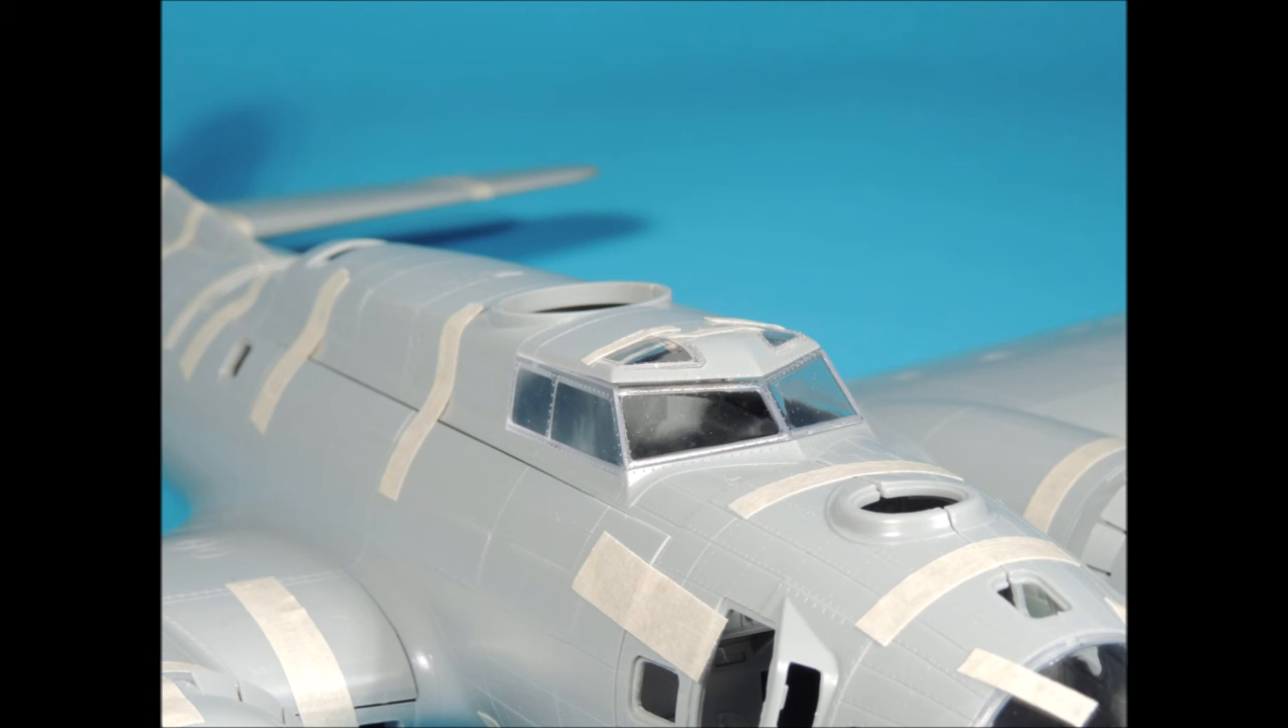All the cockpit glass has a really tight fit, and there are no voids around the perimeter of any of these parts.